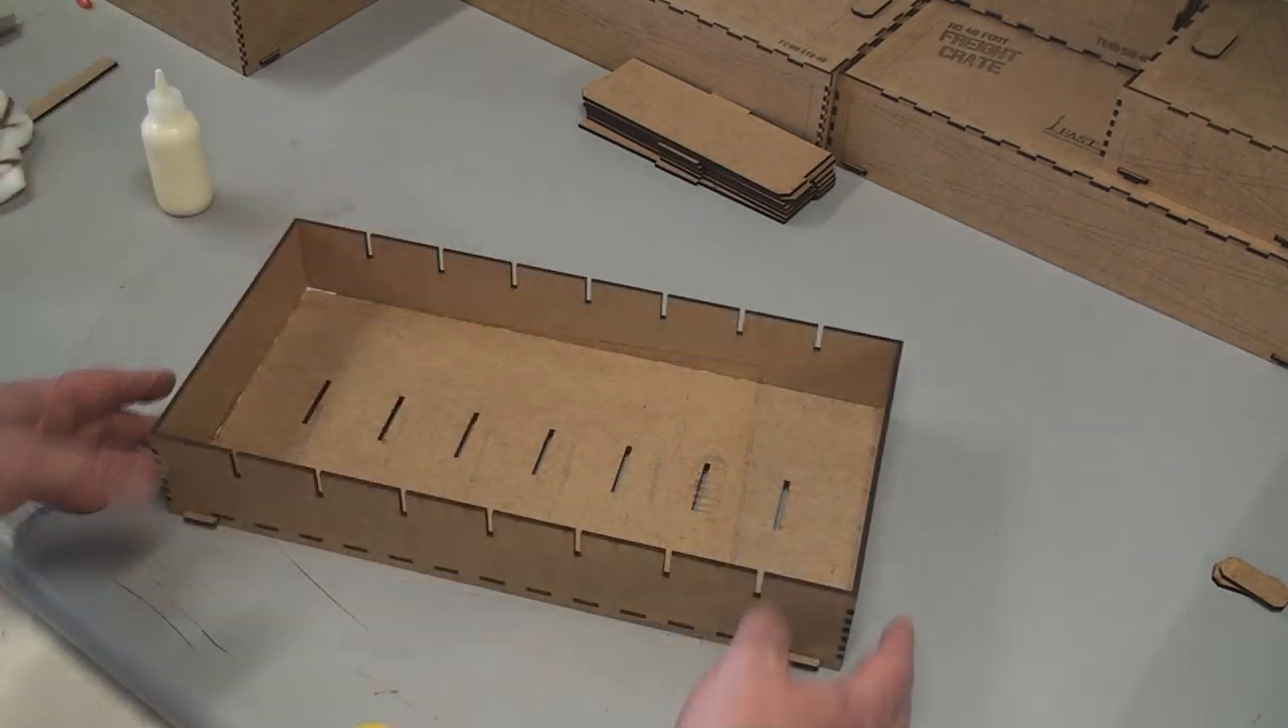So, now all that's left on this bottom half is to put in our dividers.